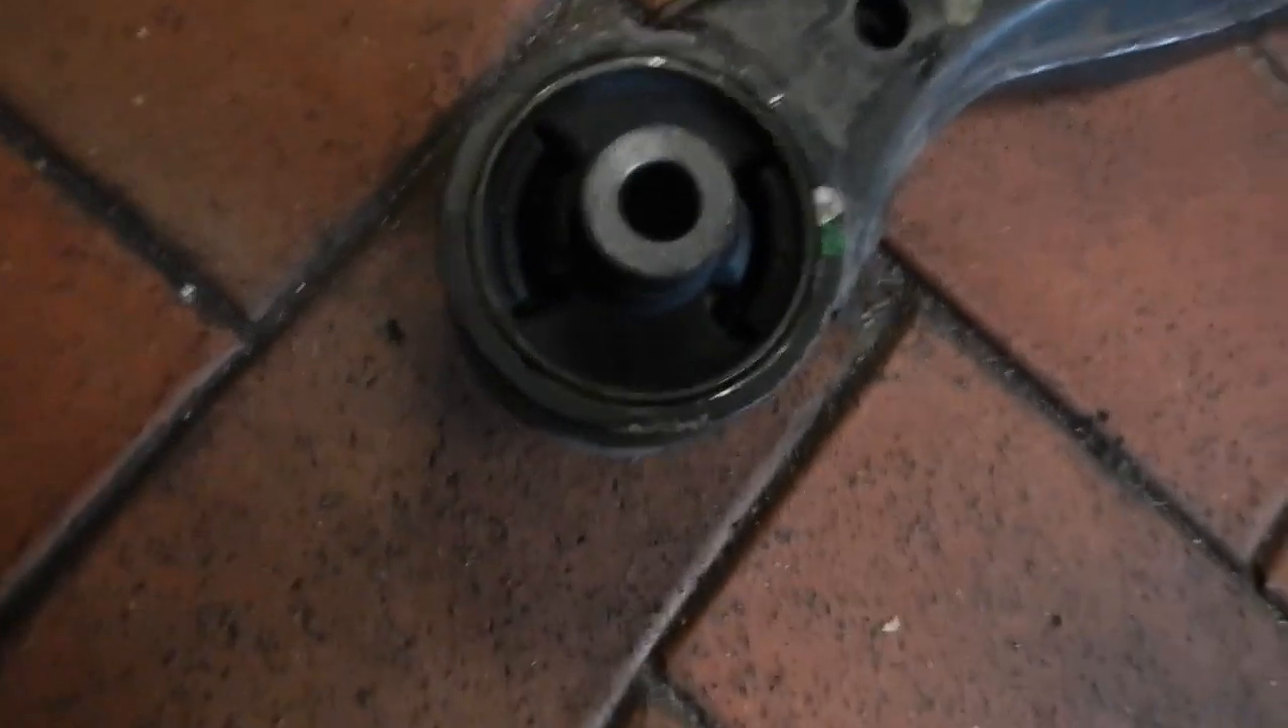And there we go, we've got the new bush in place.